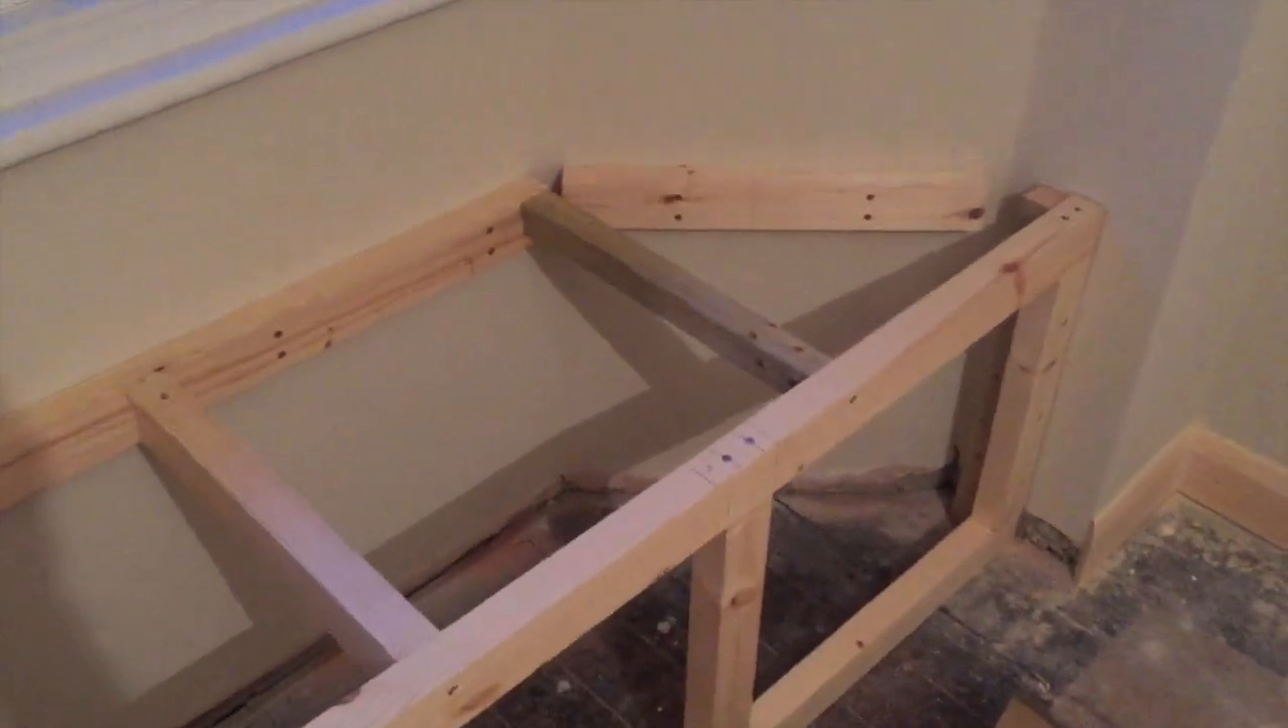So, now I've added some cross beams.